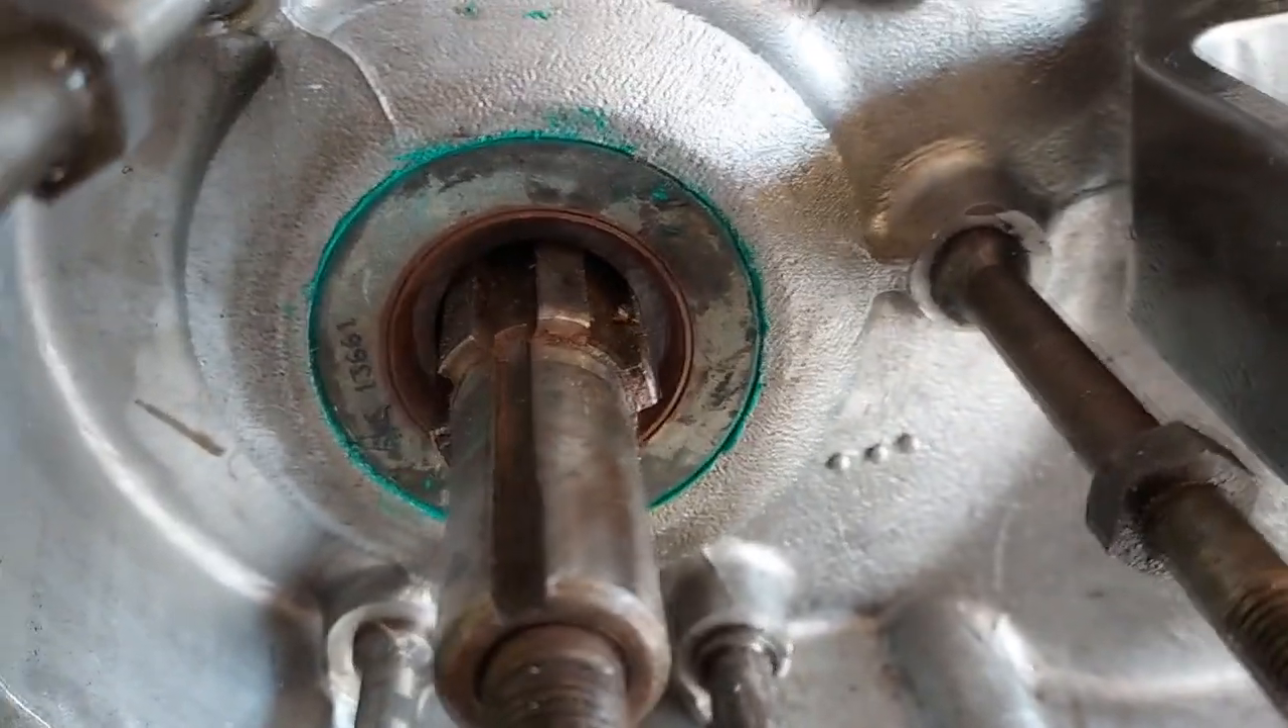There's the, the oil seal in place. Drifted it in.